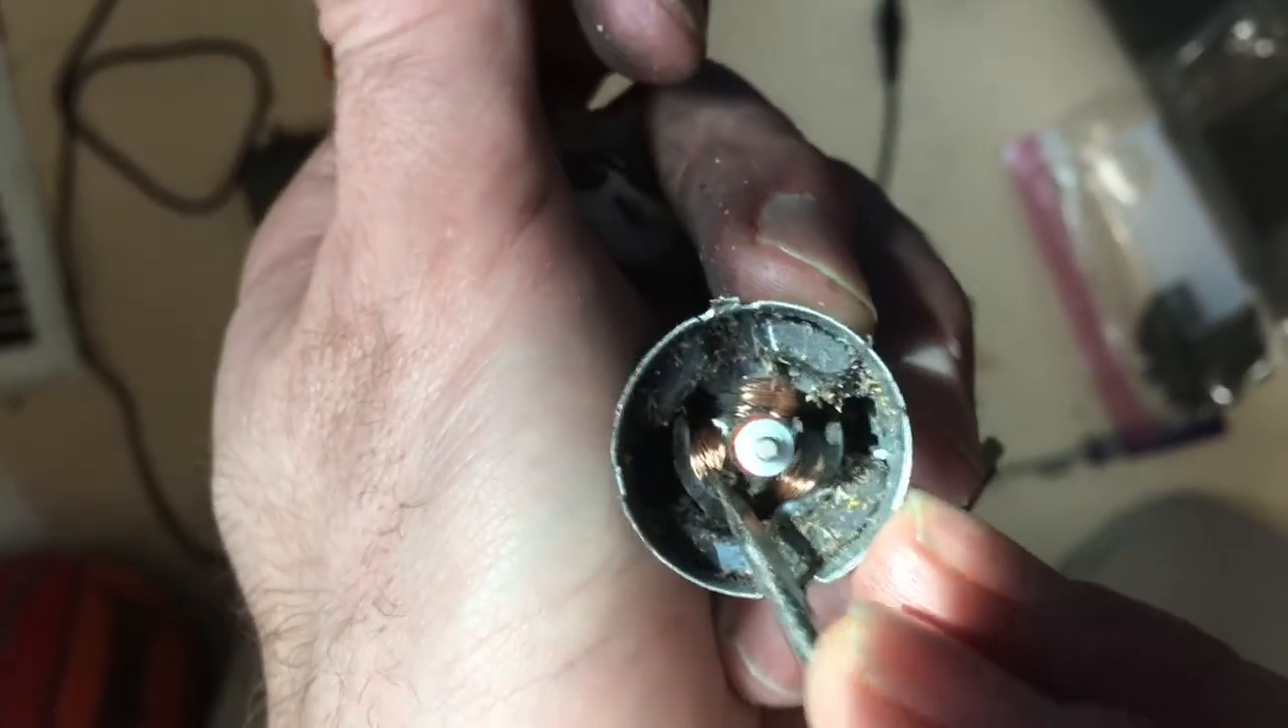Okay, now that I've got the cover off, we can look inside of this.